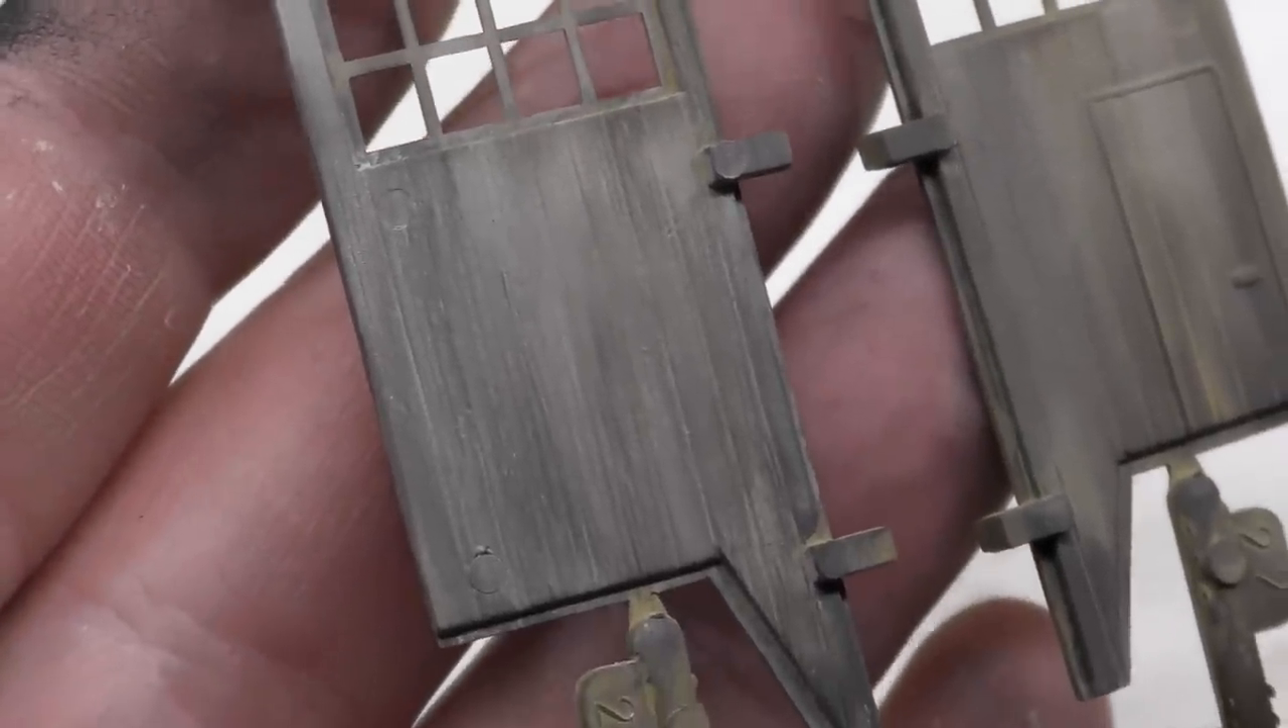And this is what the door looks like when done. Now there's only one thing missing really. That is the actual windows.